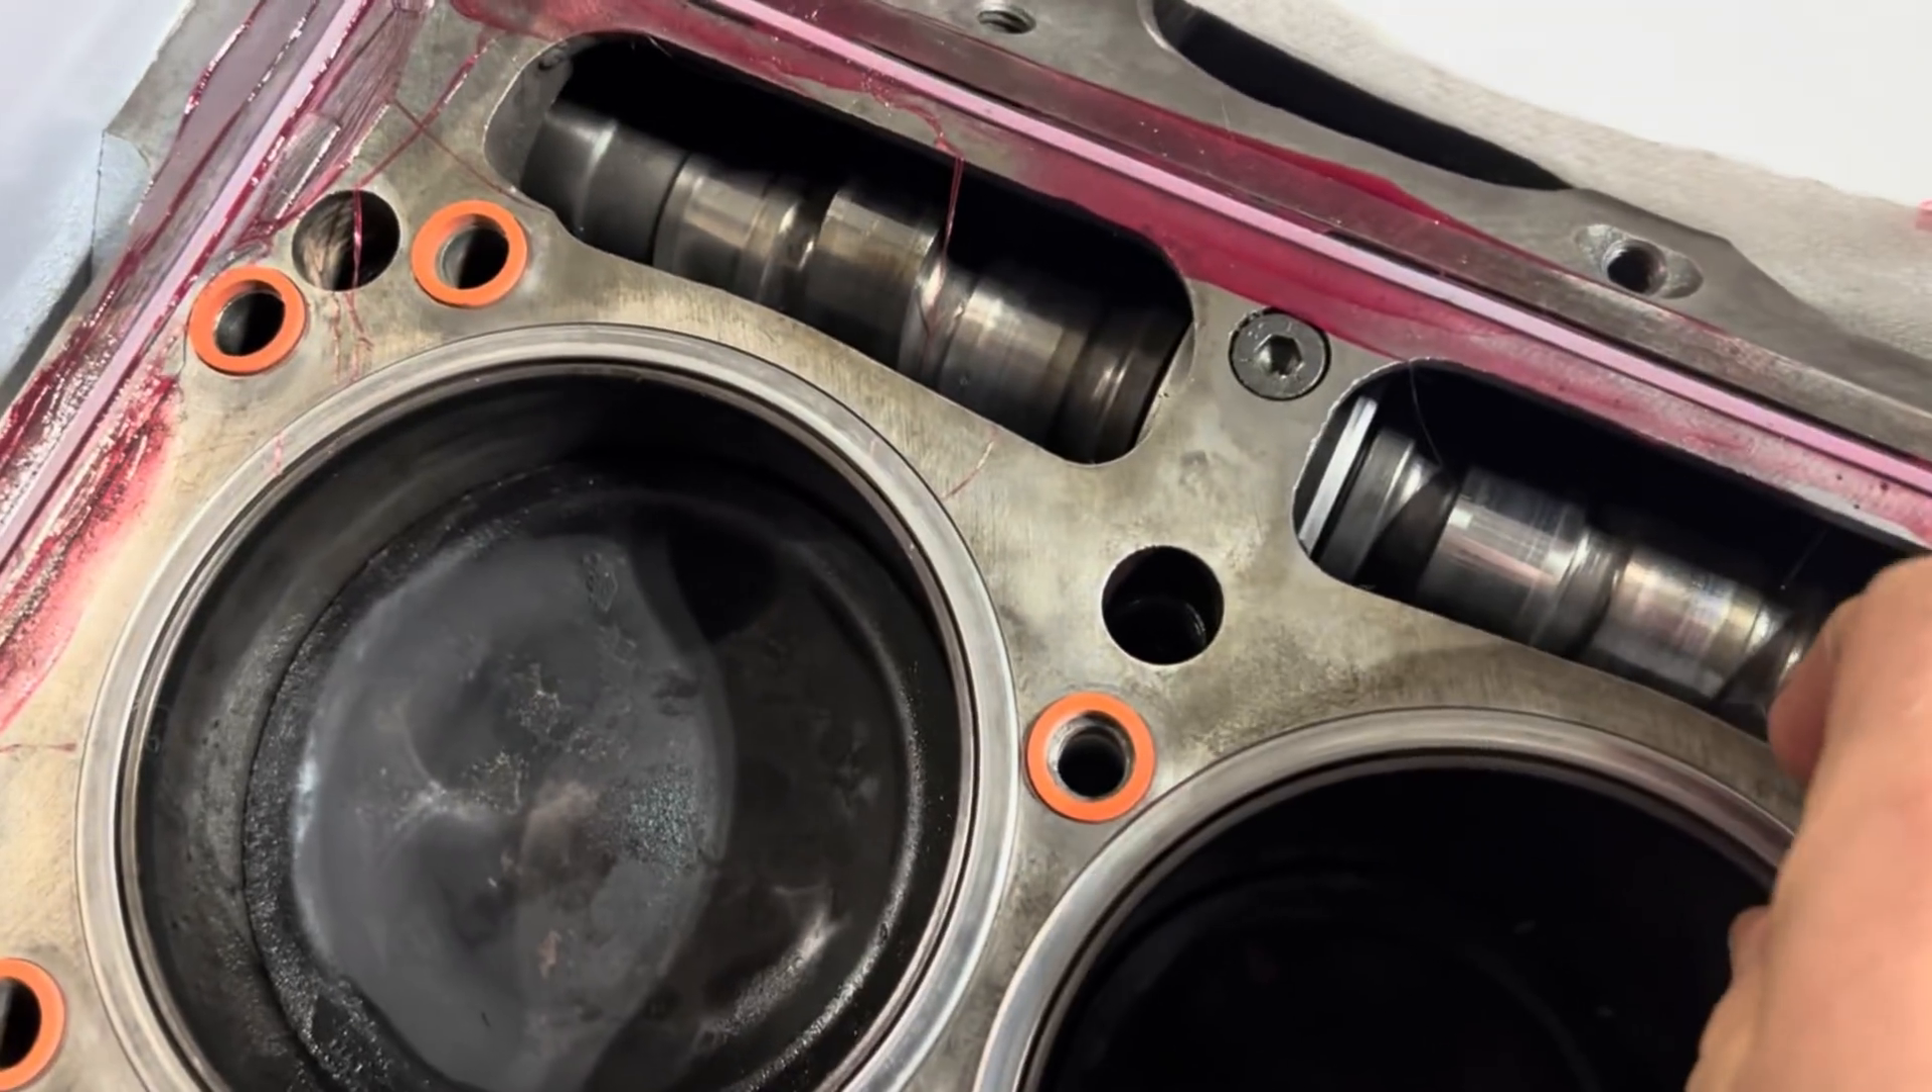We've got all our little rubber O-ring headgaskets on.